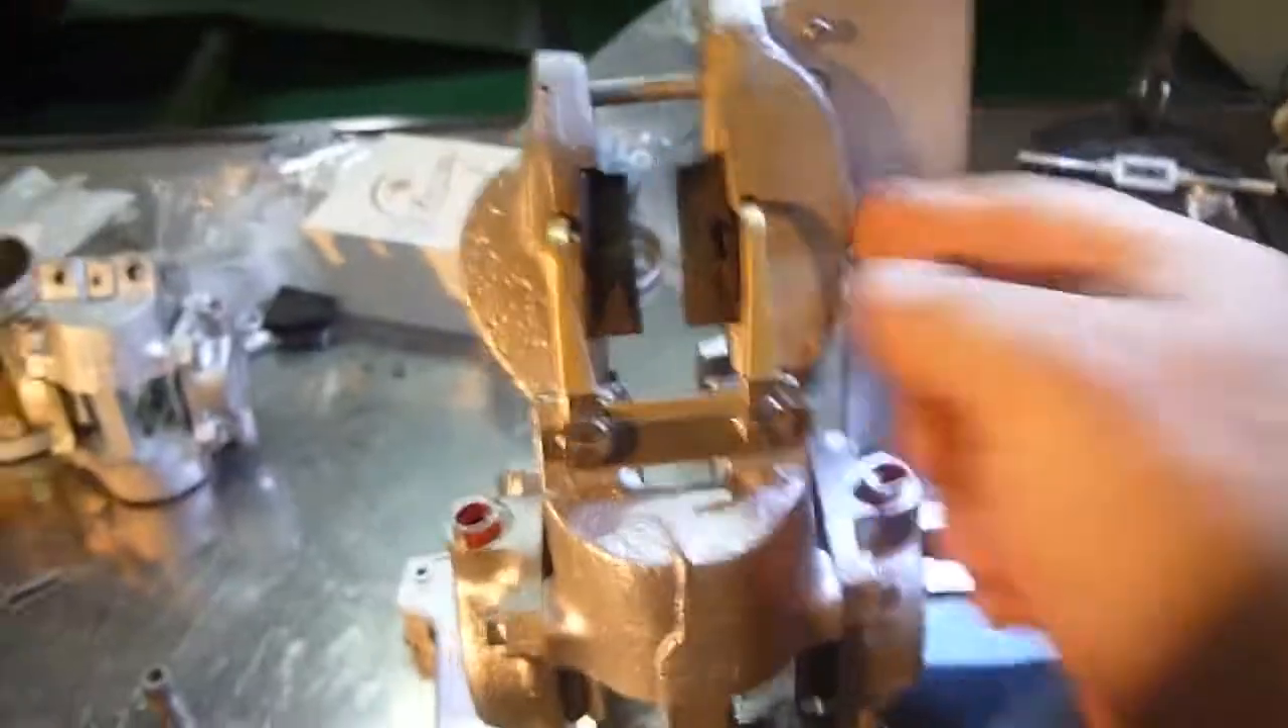As you can see, I've actually put the whole calliper together.